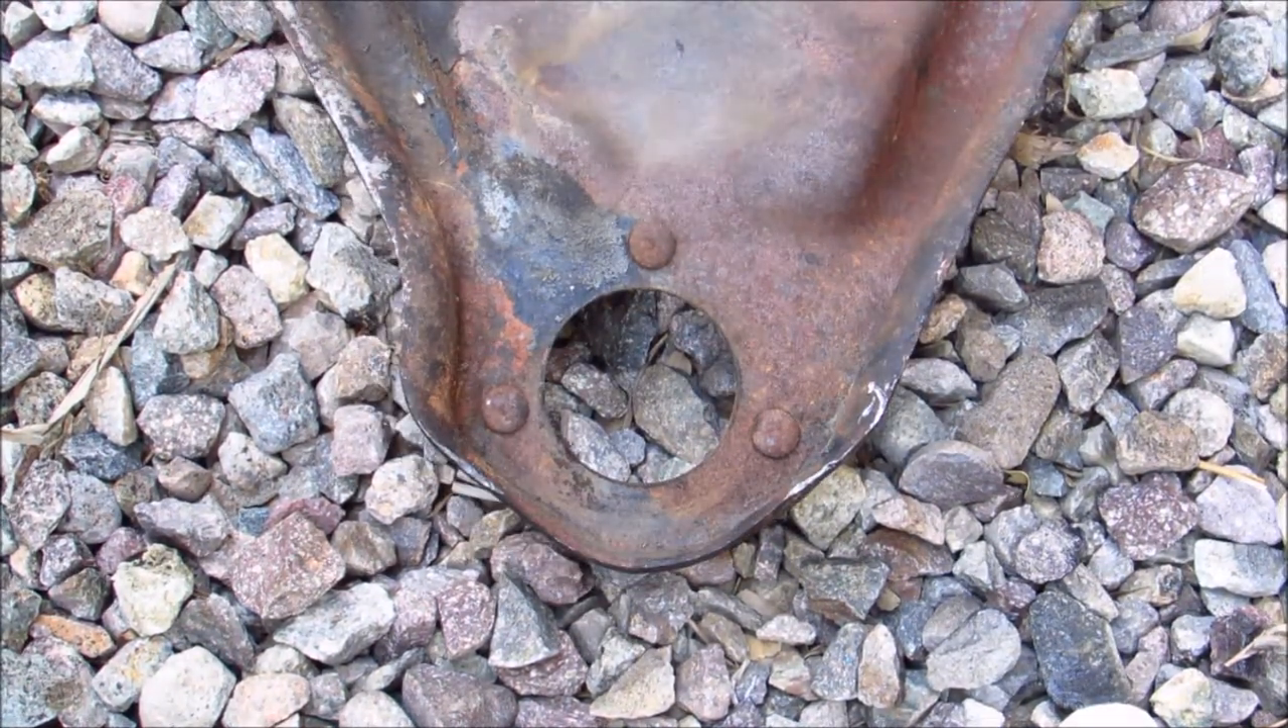I got the ball joint out of the way but the rivets are still in the control arm.